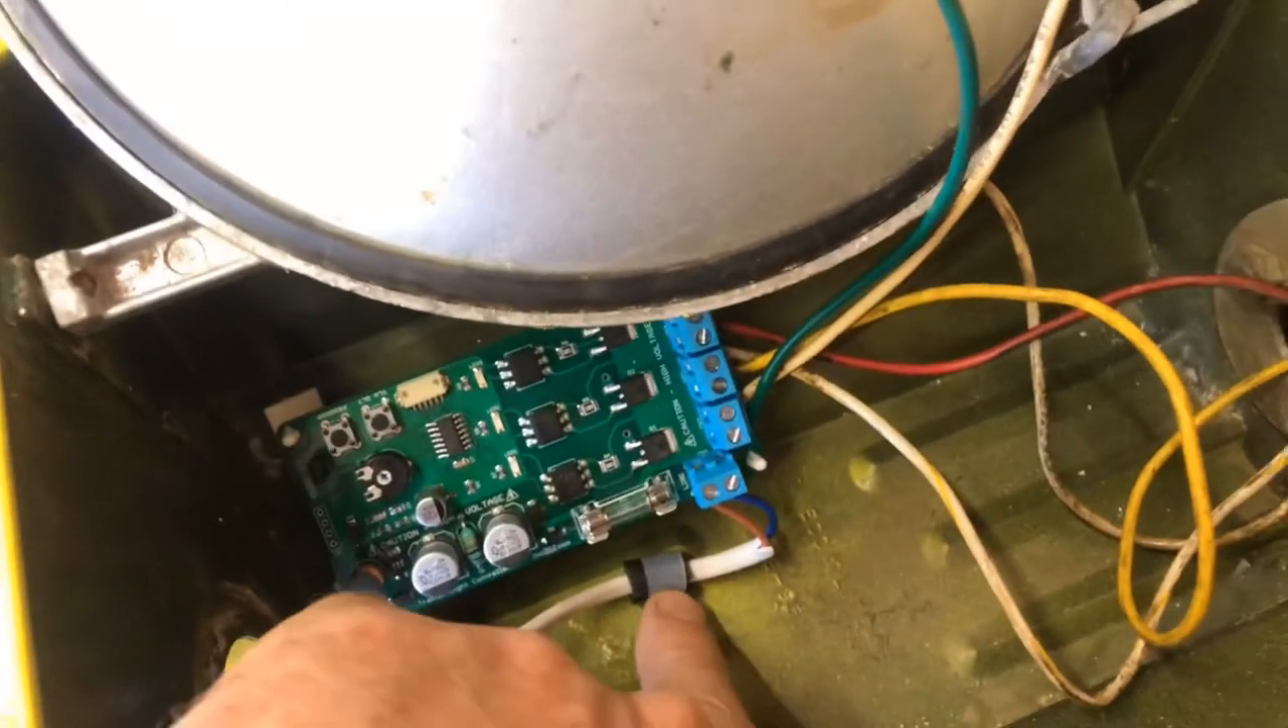I hooked up this cord. And I put a little clamp there so that it won't pull out.